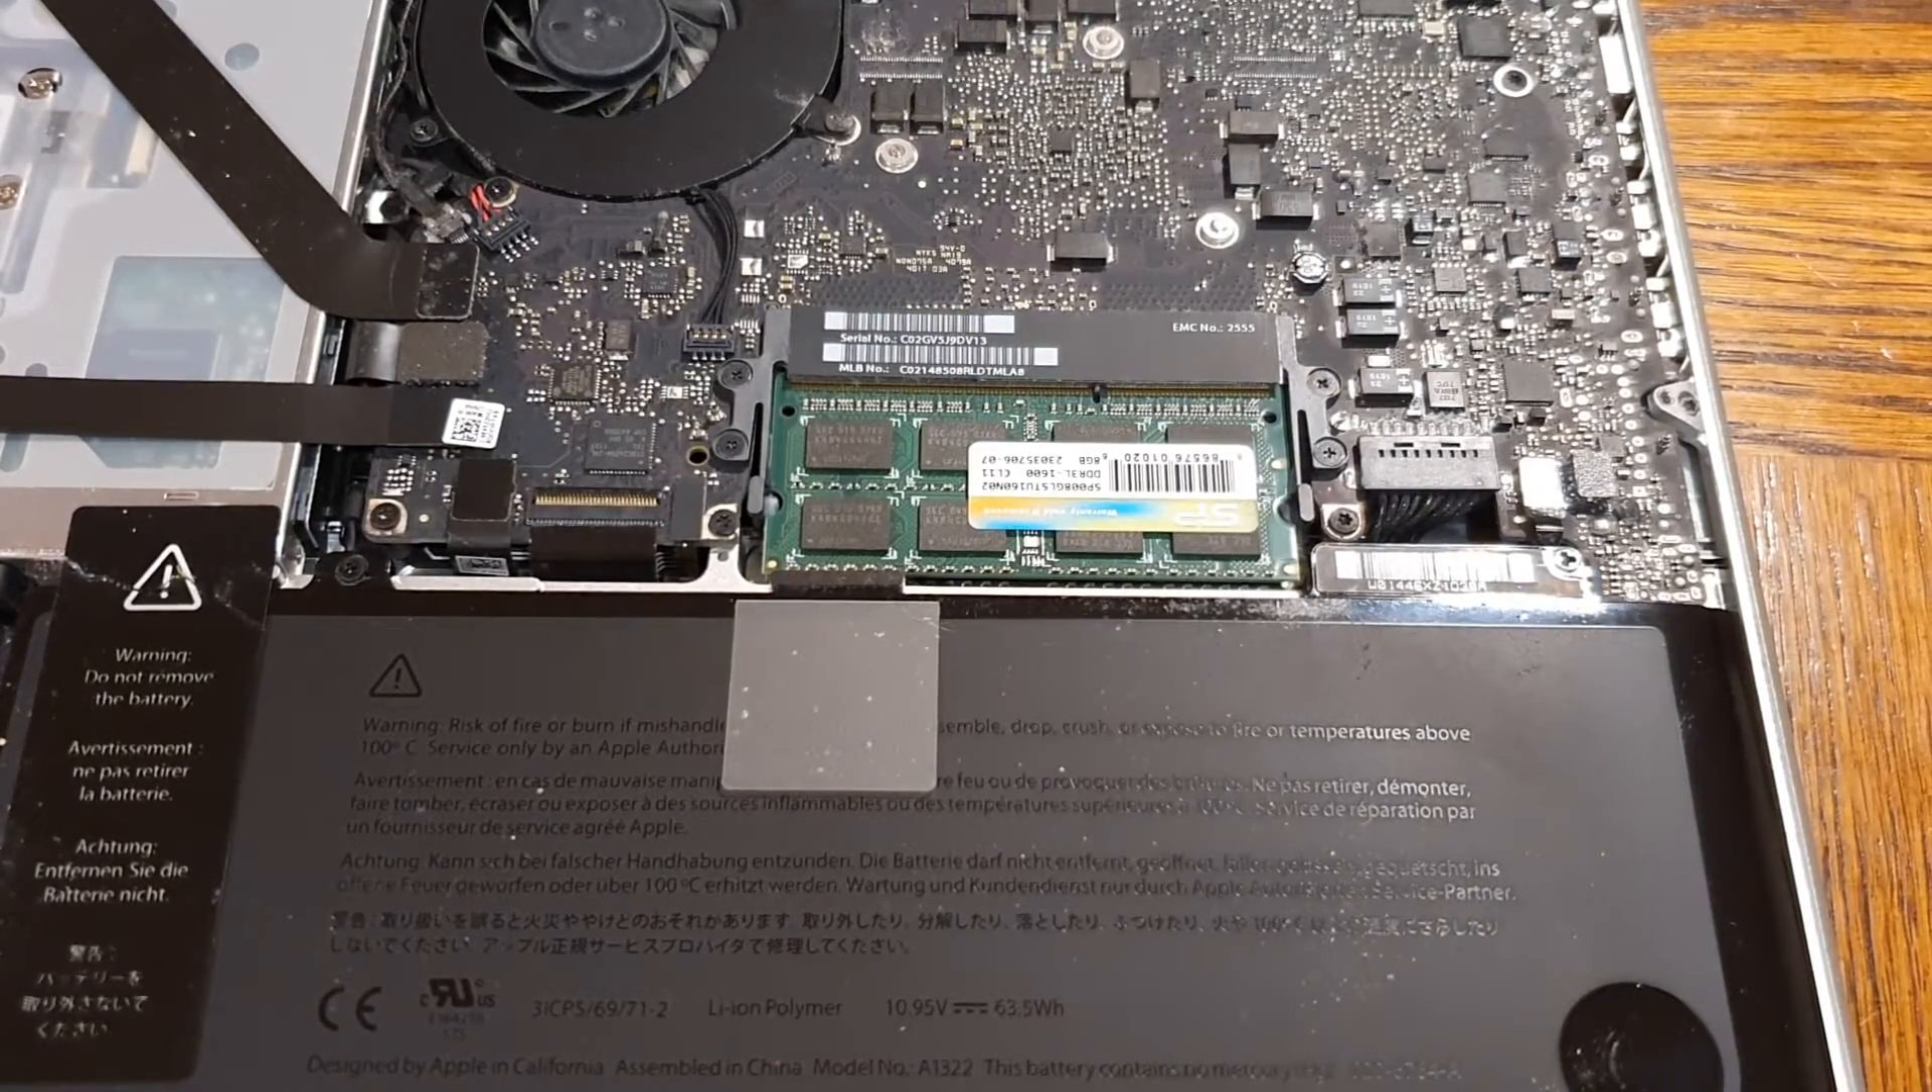So you have the new RAM installed.